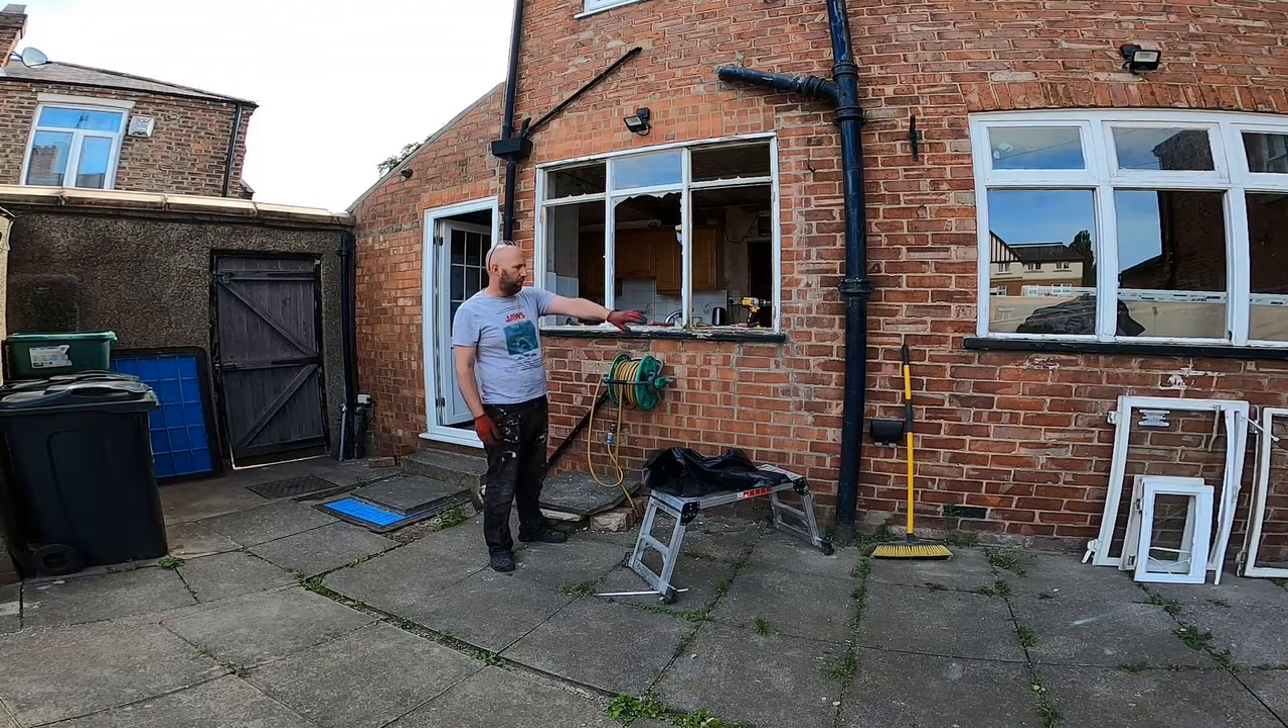I've already taken some of the glass out I've just unscrewed the the windows.